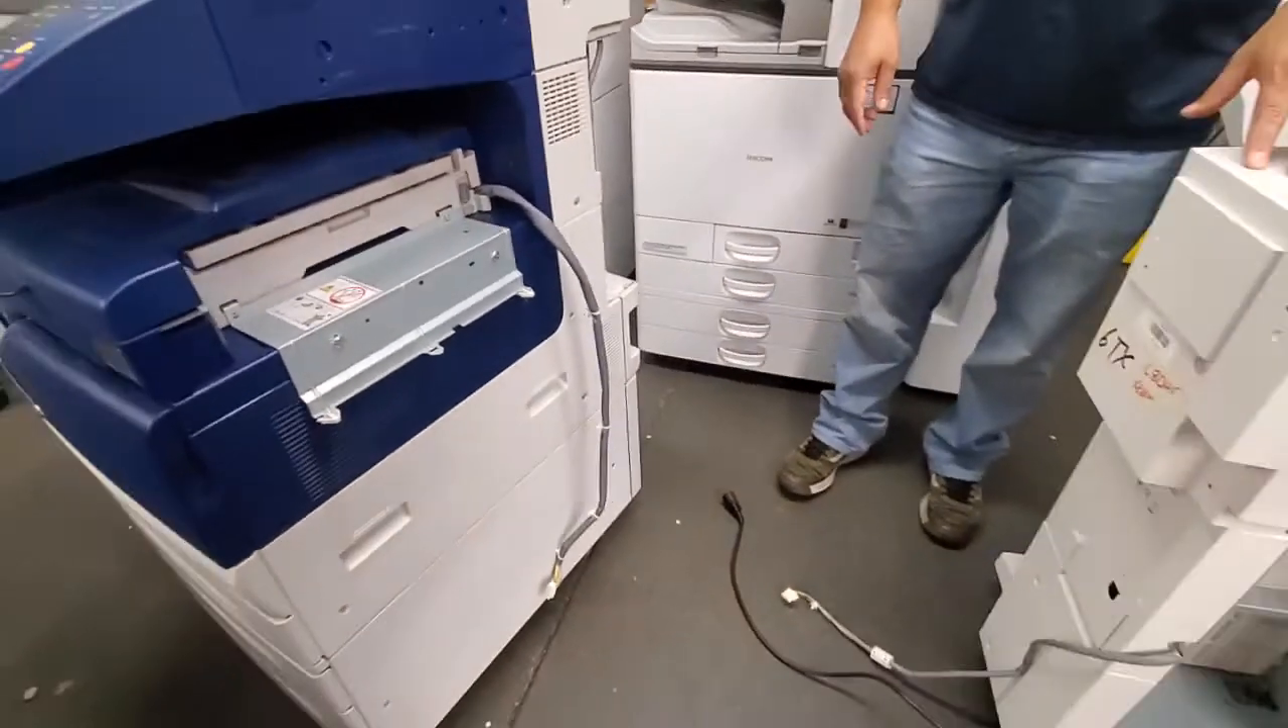So there we have our bracket installed.